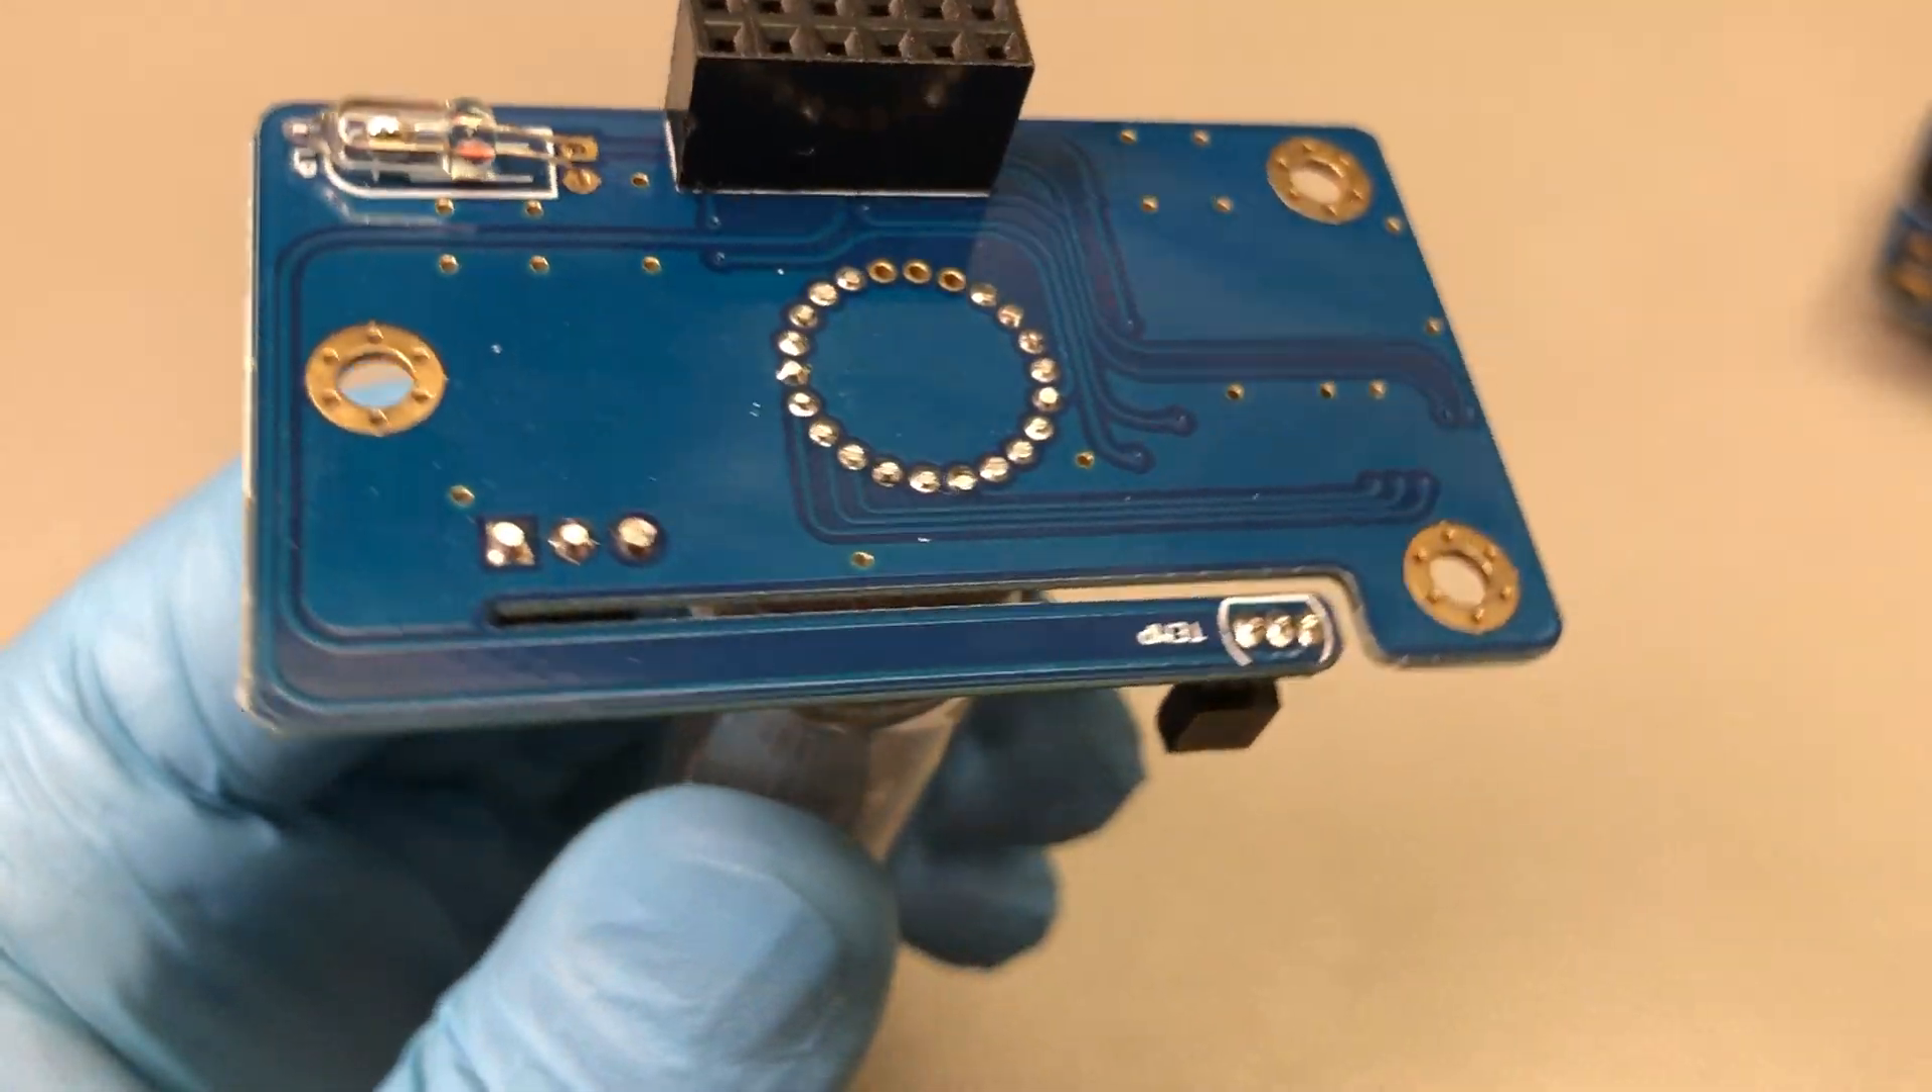This is how my soldering looks like after it's completely done and the leads have been shortened.